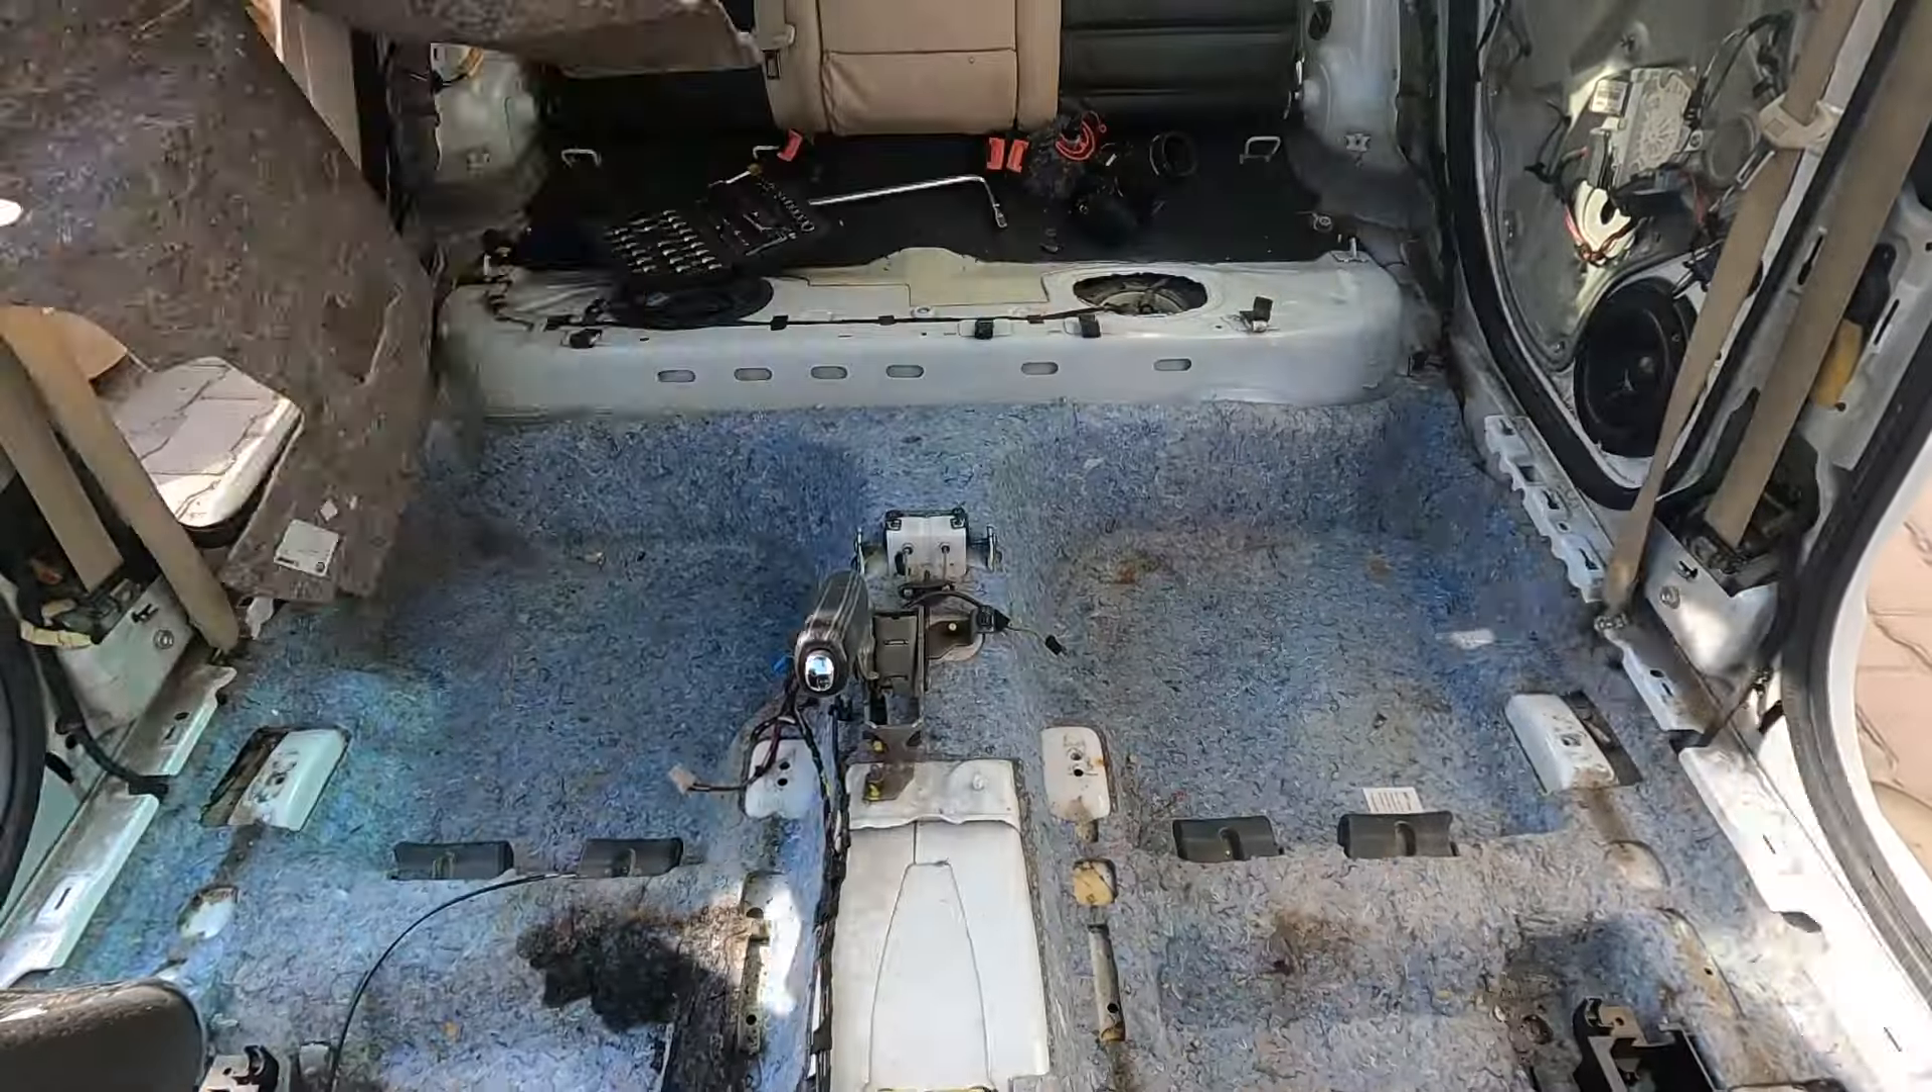And this is what a gutted interior looks like.